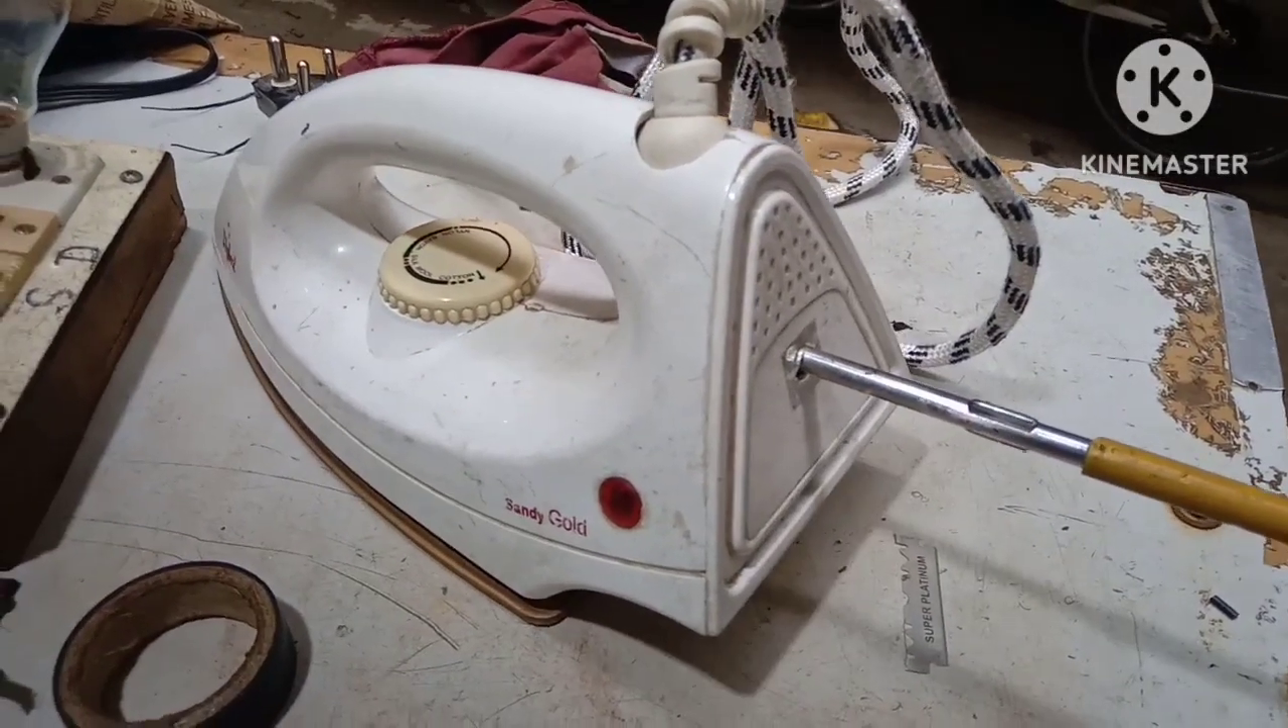तो इसको back cover हमने लगा लिया है।